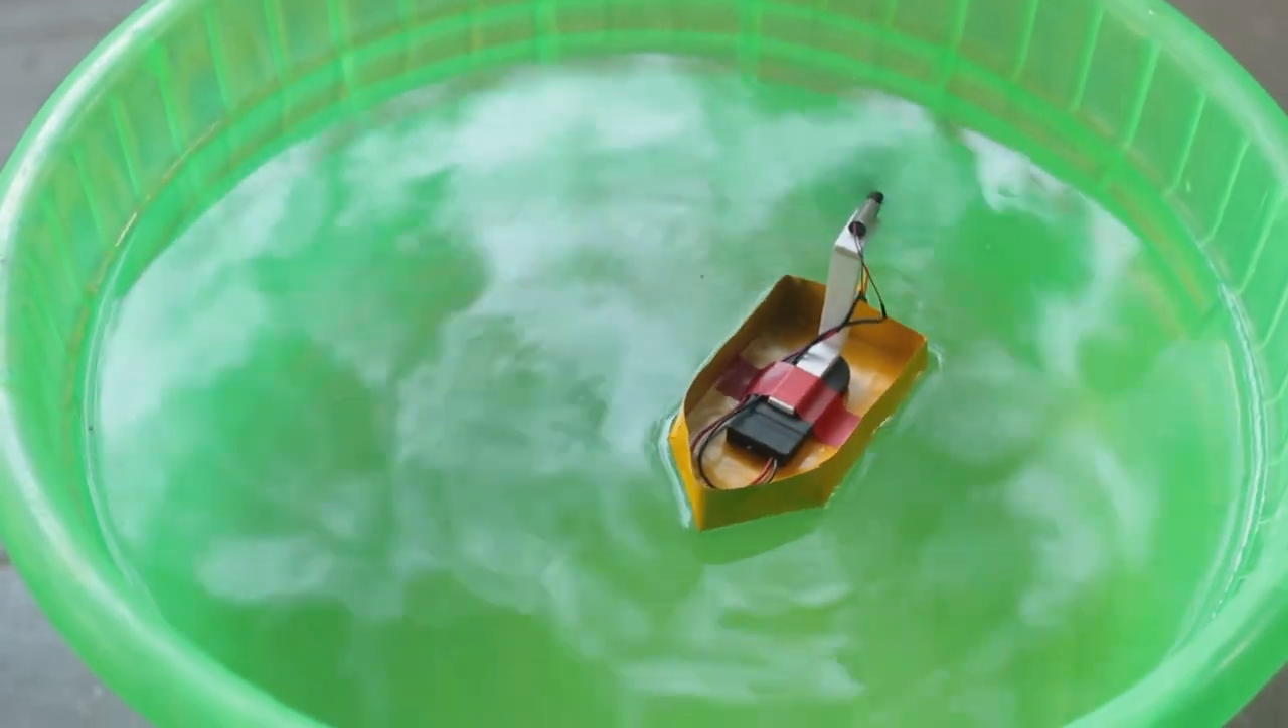With that done the motor assembly is glued in the hull and the boat is ready for its maiden voyage.